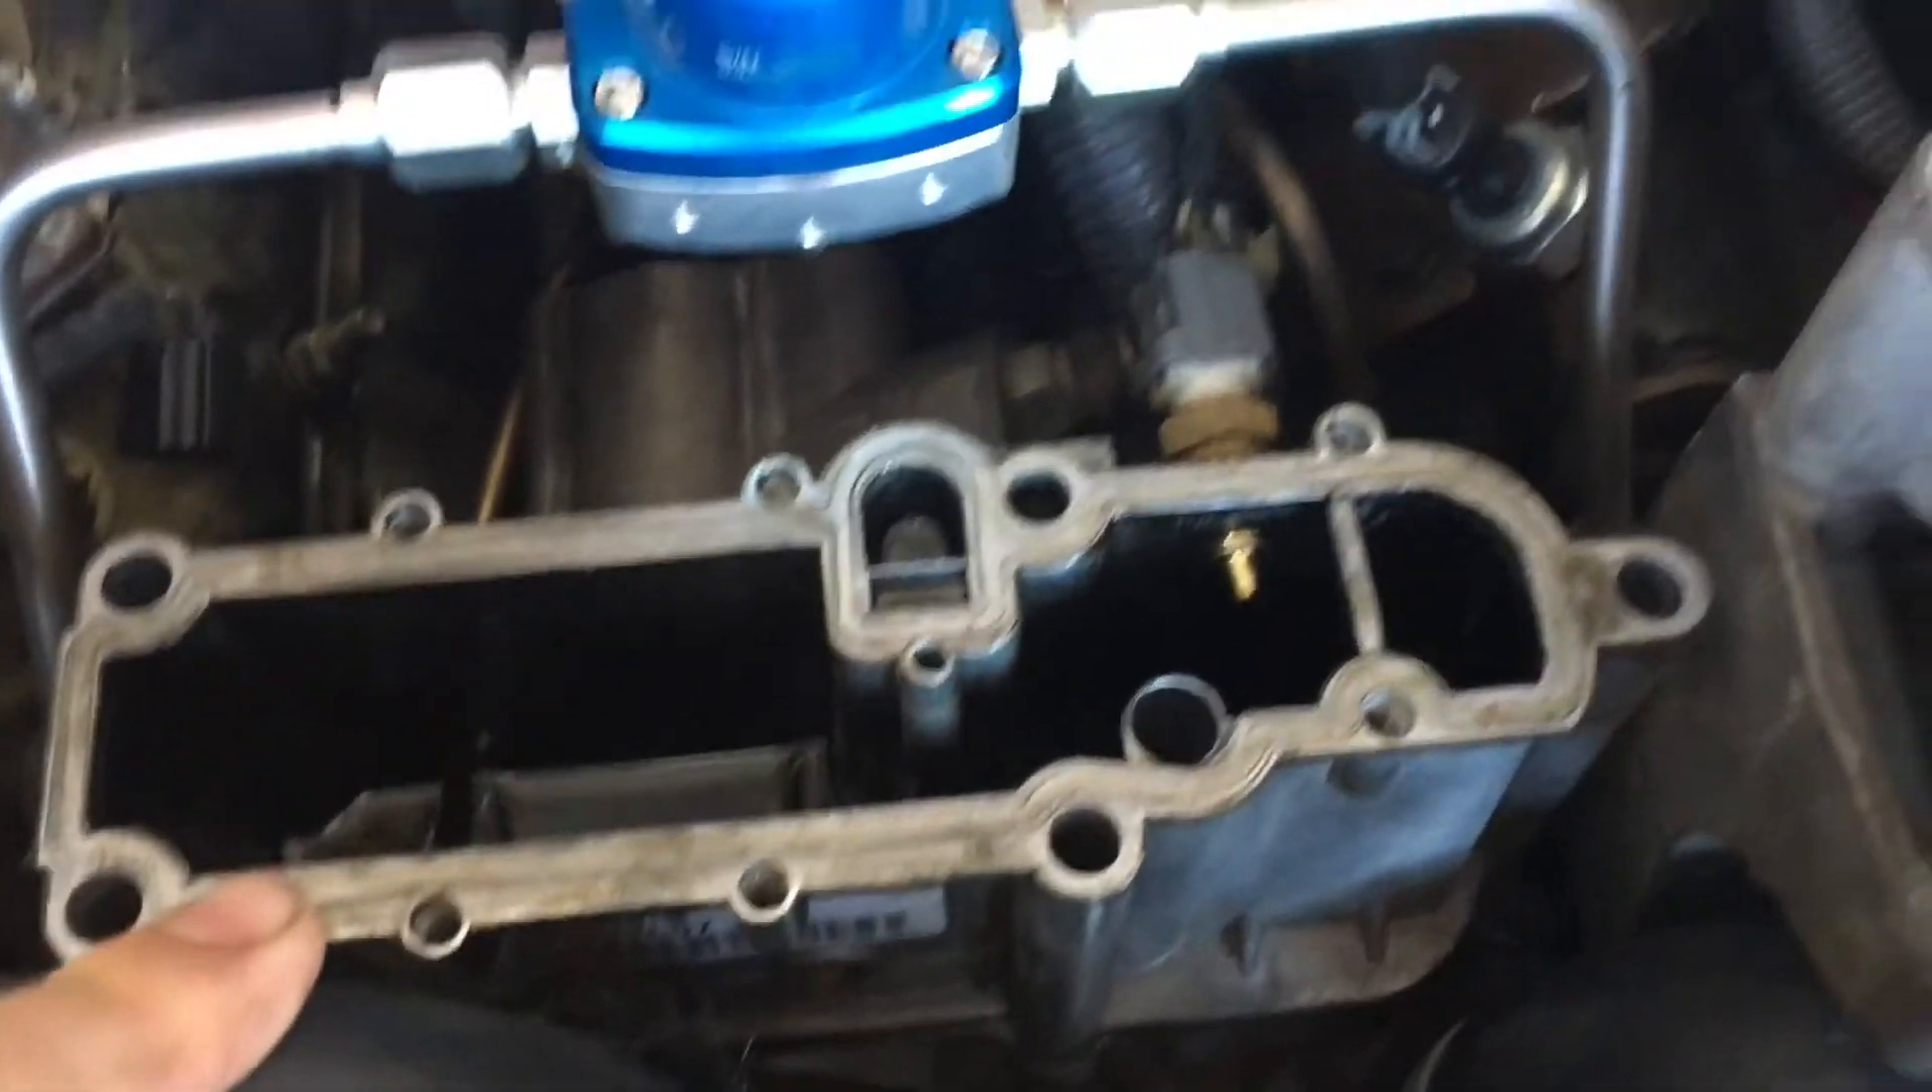We've got the lid off, the cover off the high pressure oil pump reservoir.